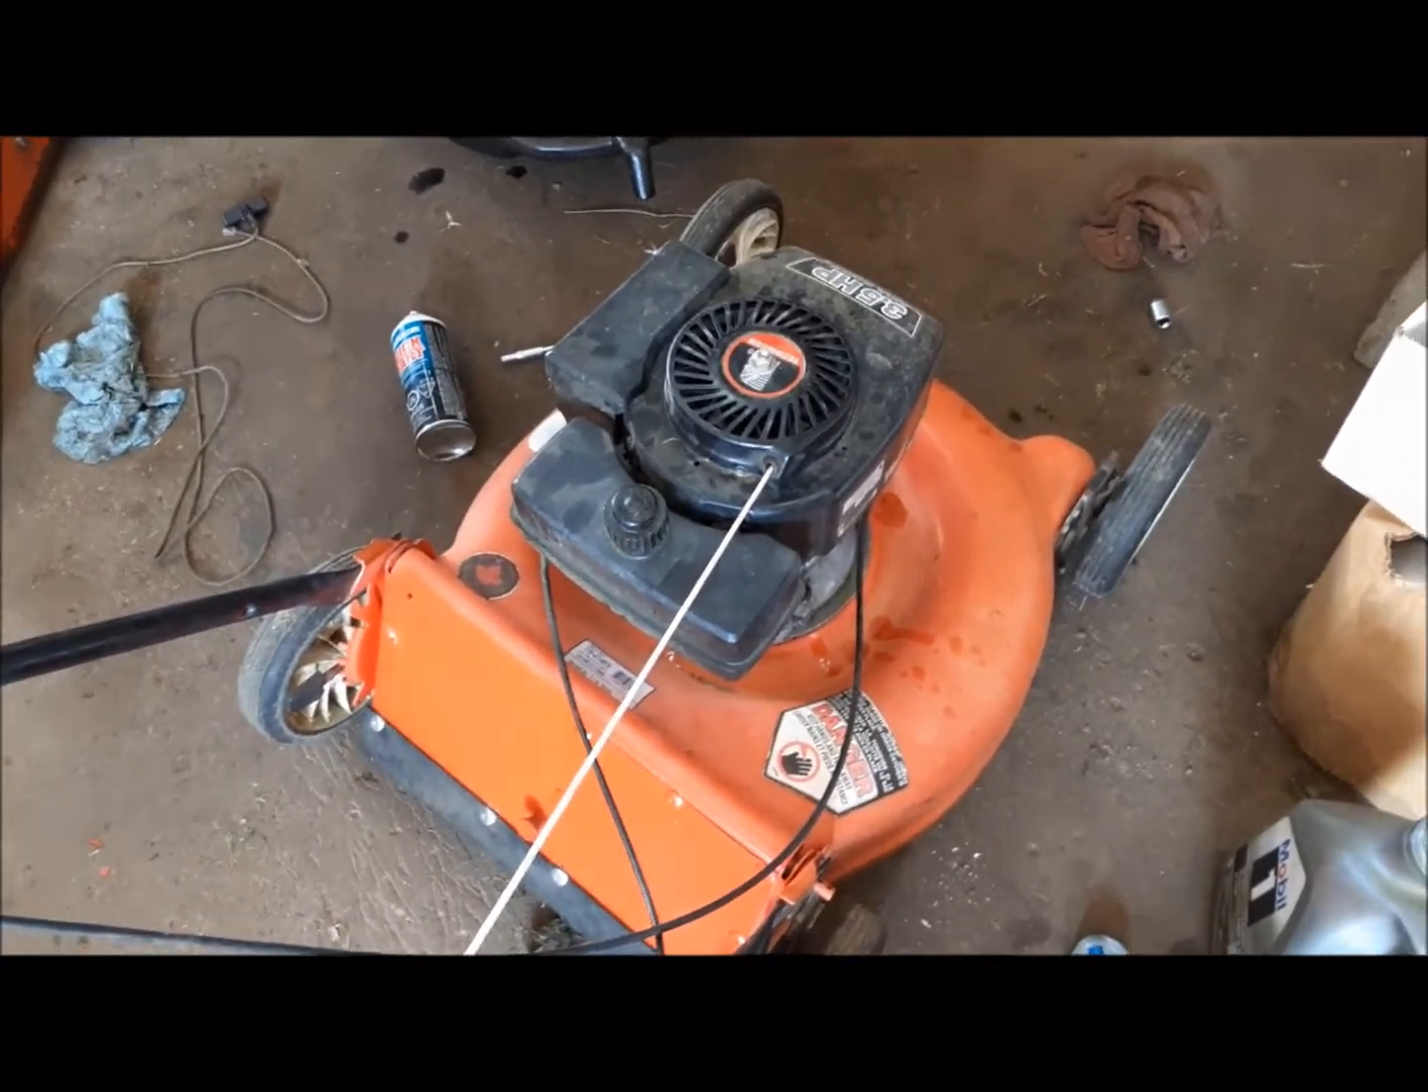Got the recoil repaired and reinstalled.